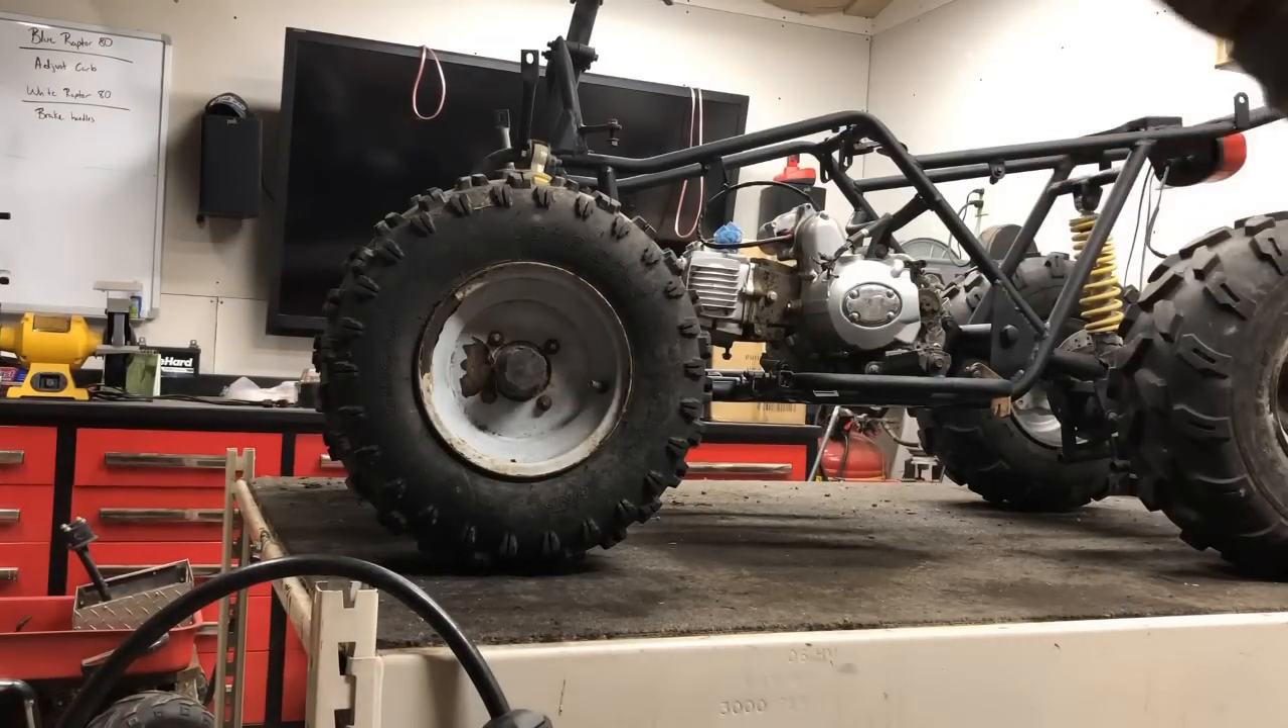Now that the motor is mounted back on the atv i'm going to grab the new wiring harness we just got.